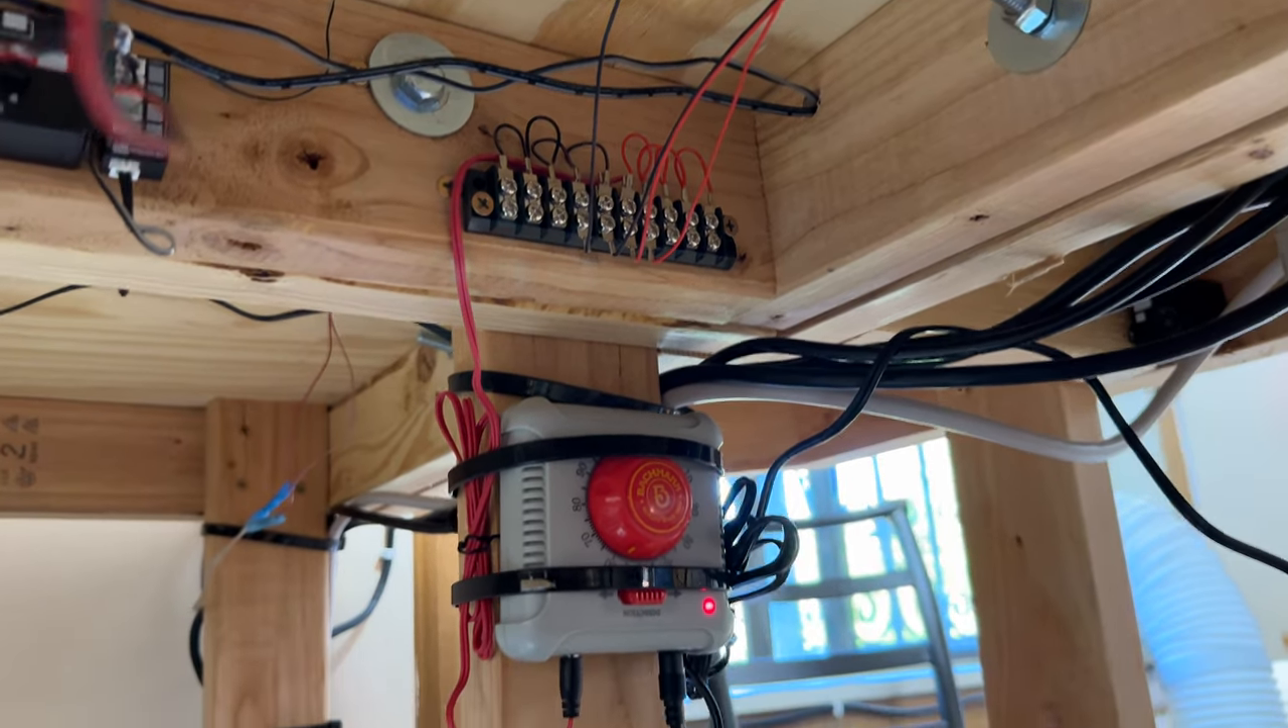But there is the light hub for the woodland scenics lights and then there is the terminal i had already installed this like last year around this time.